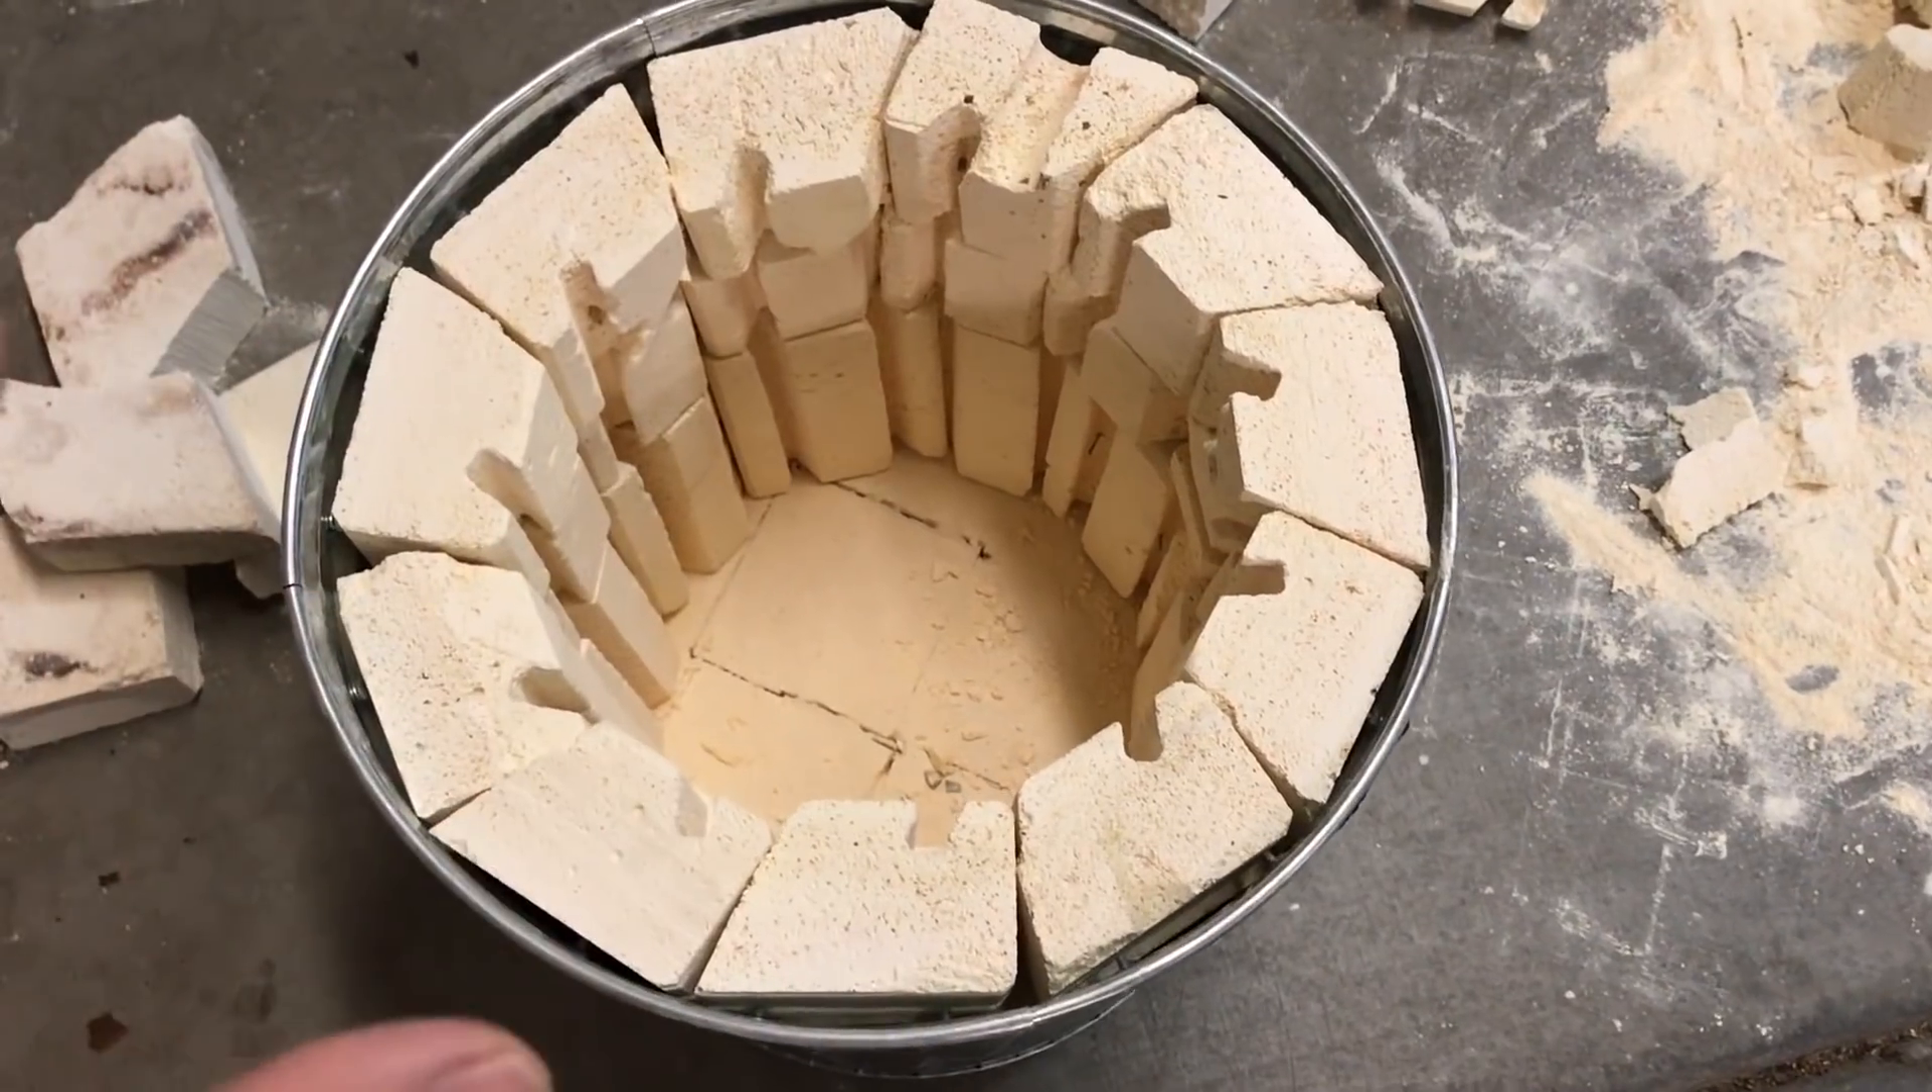All the bricks are in here.